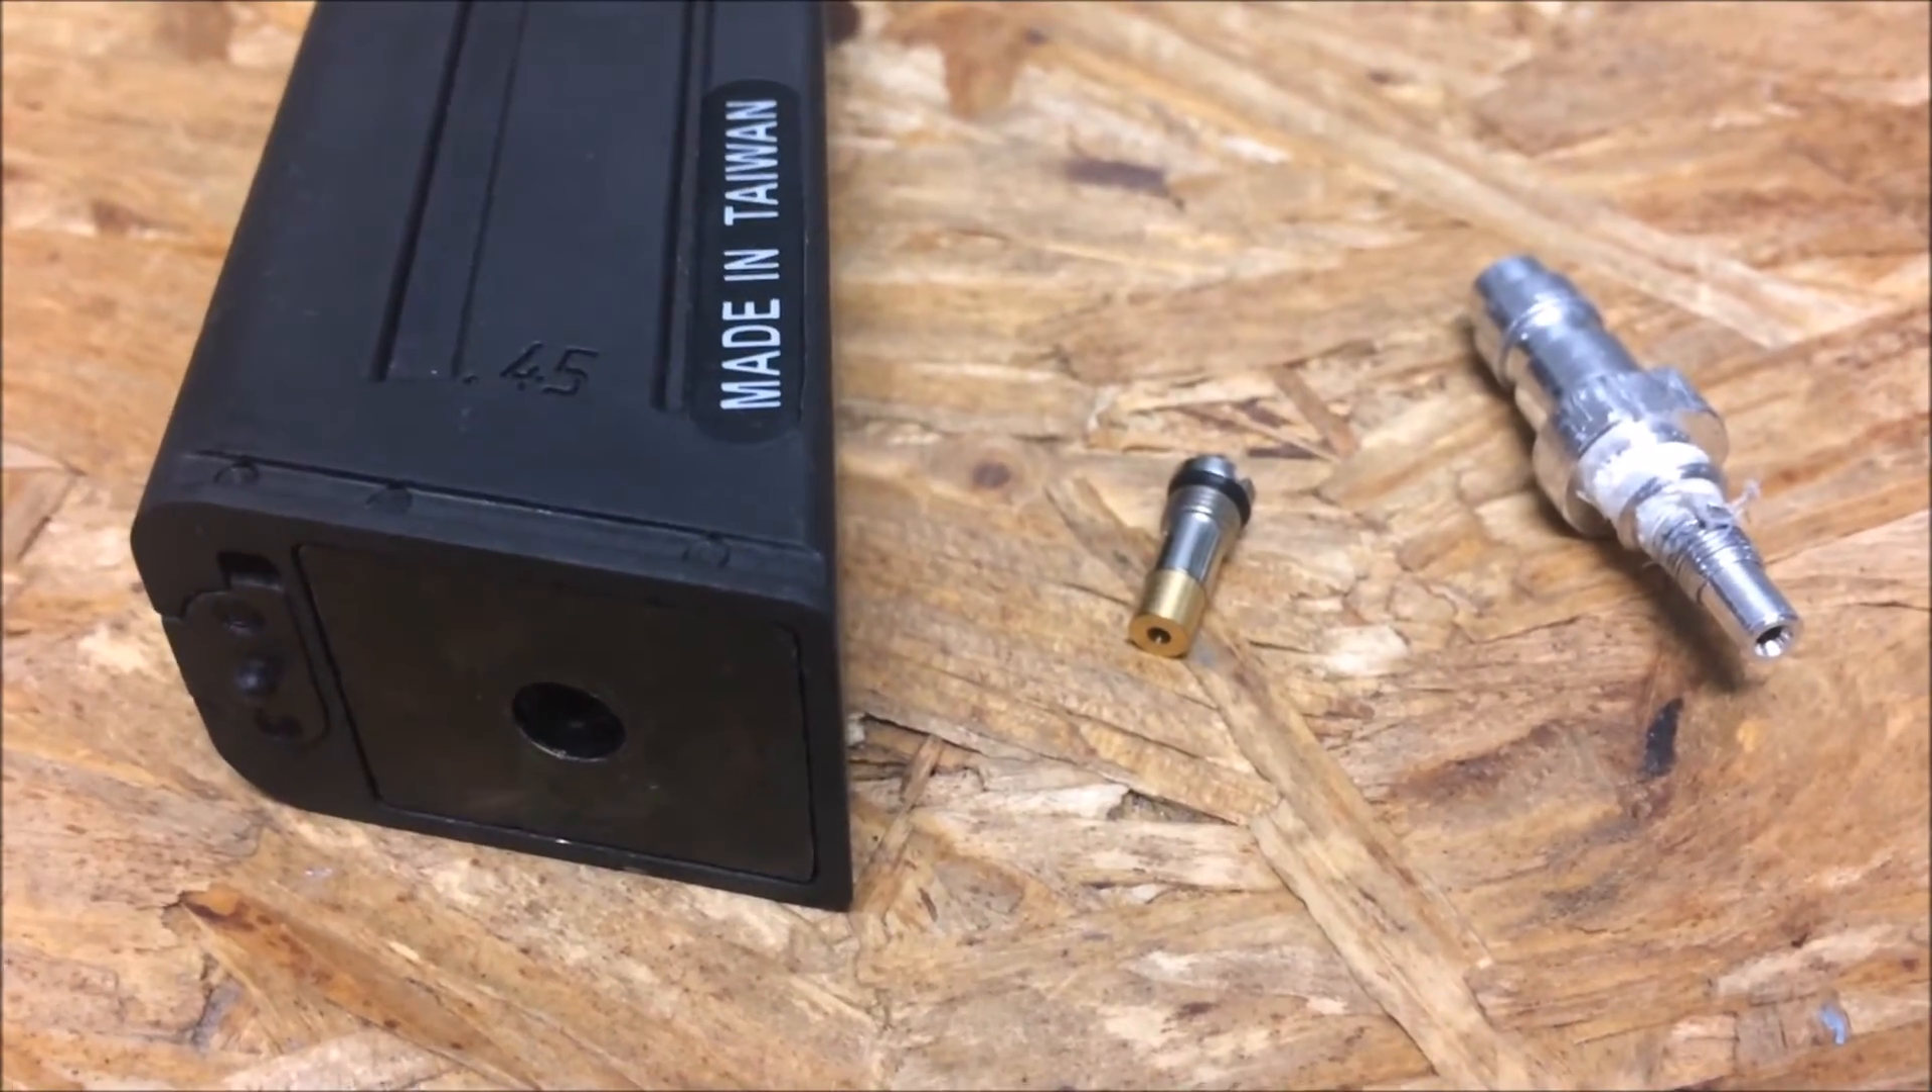As you can see here, my green gas valve is out and now I am ready to go ahead and put the HPA tap in.